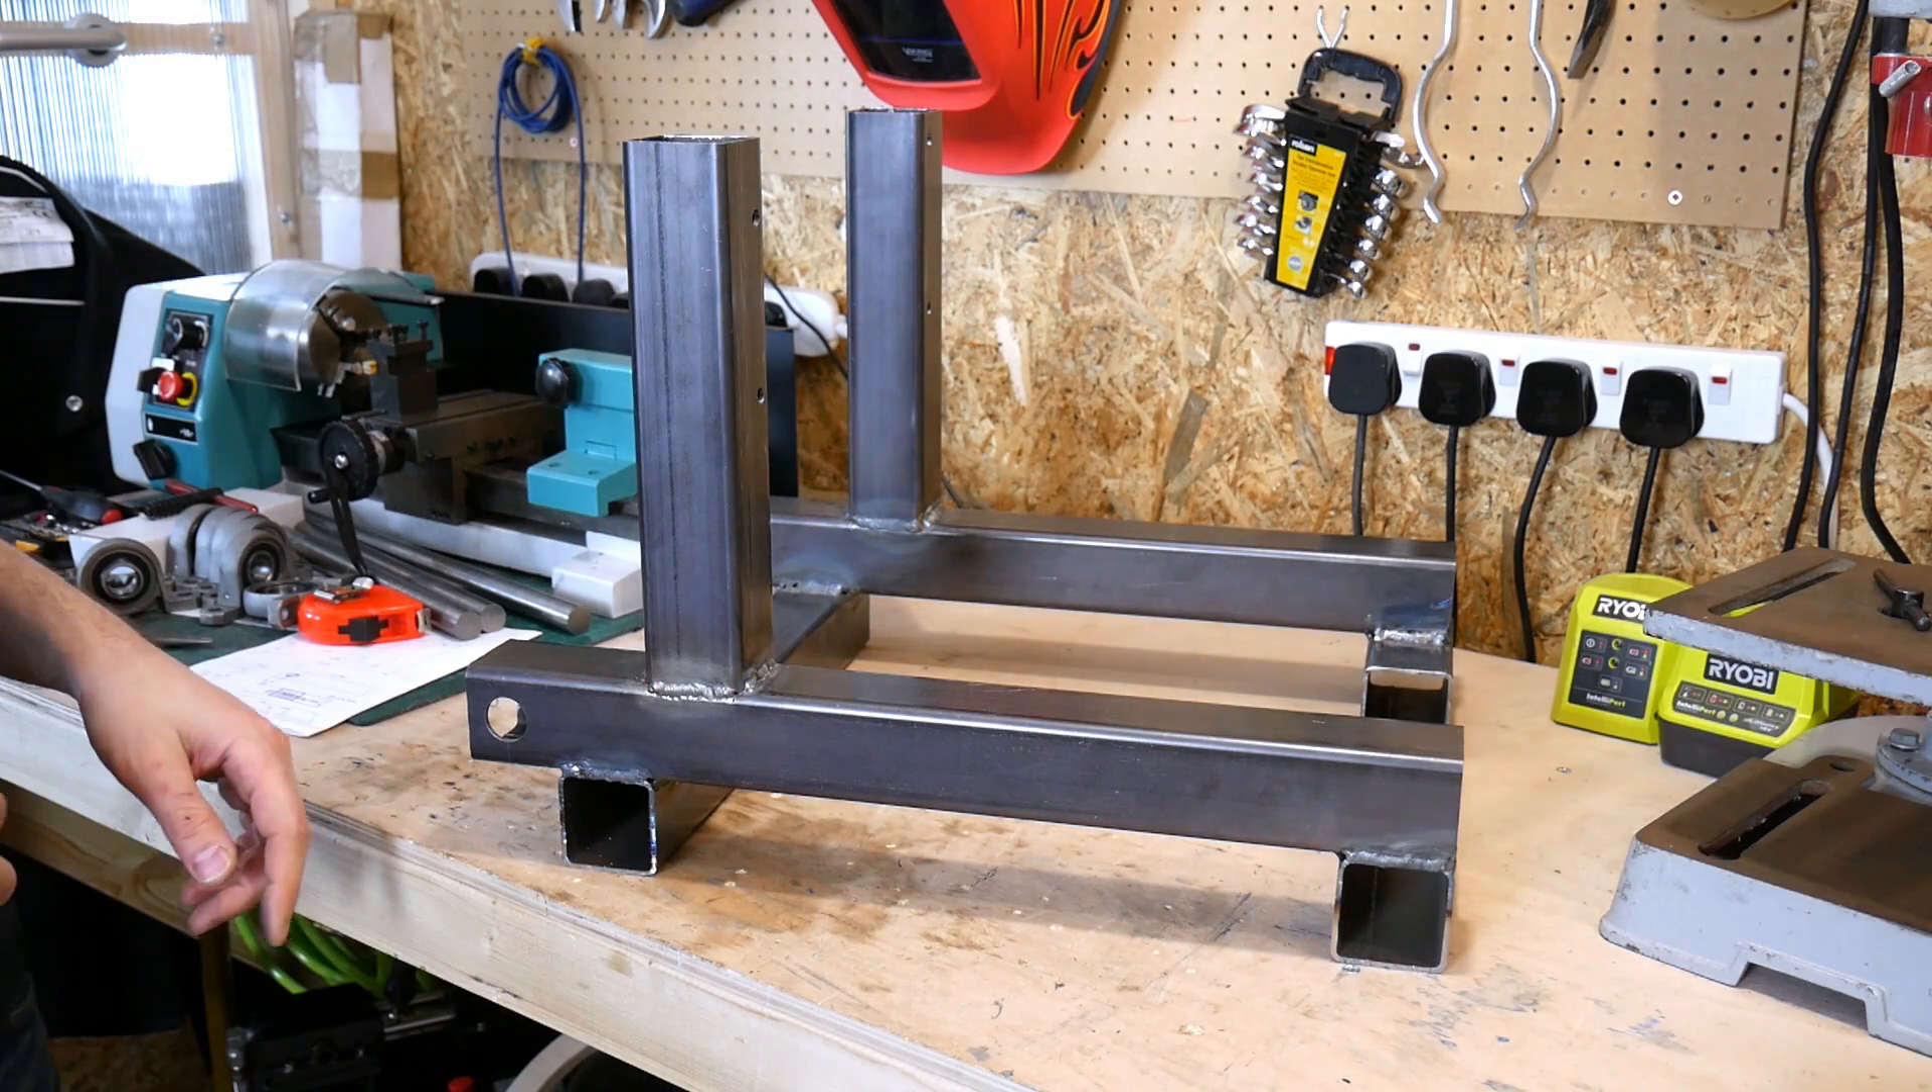And there's the main section so I've welded up all of this on all the sides.